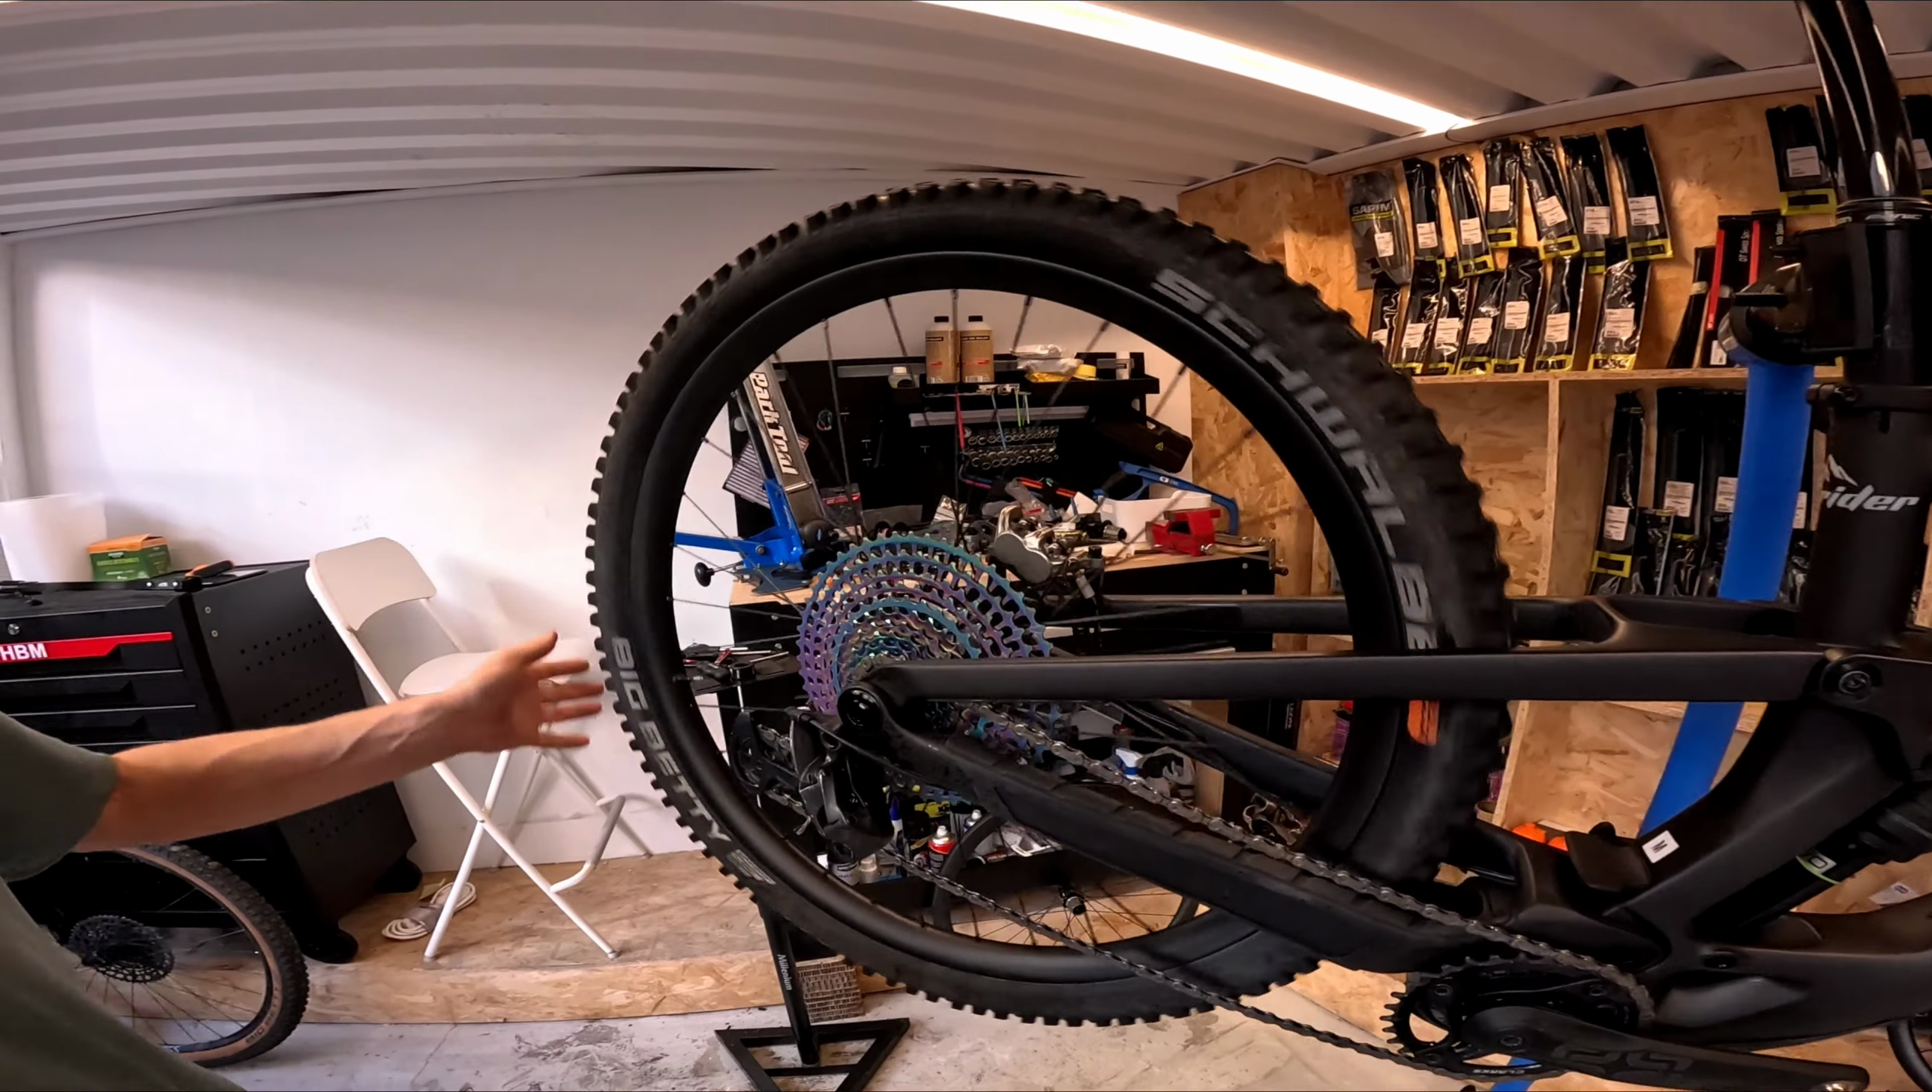Bicicleta terminada la llanta ya montada.